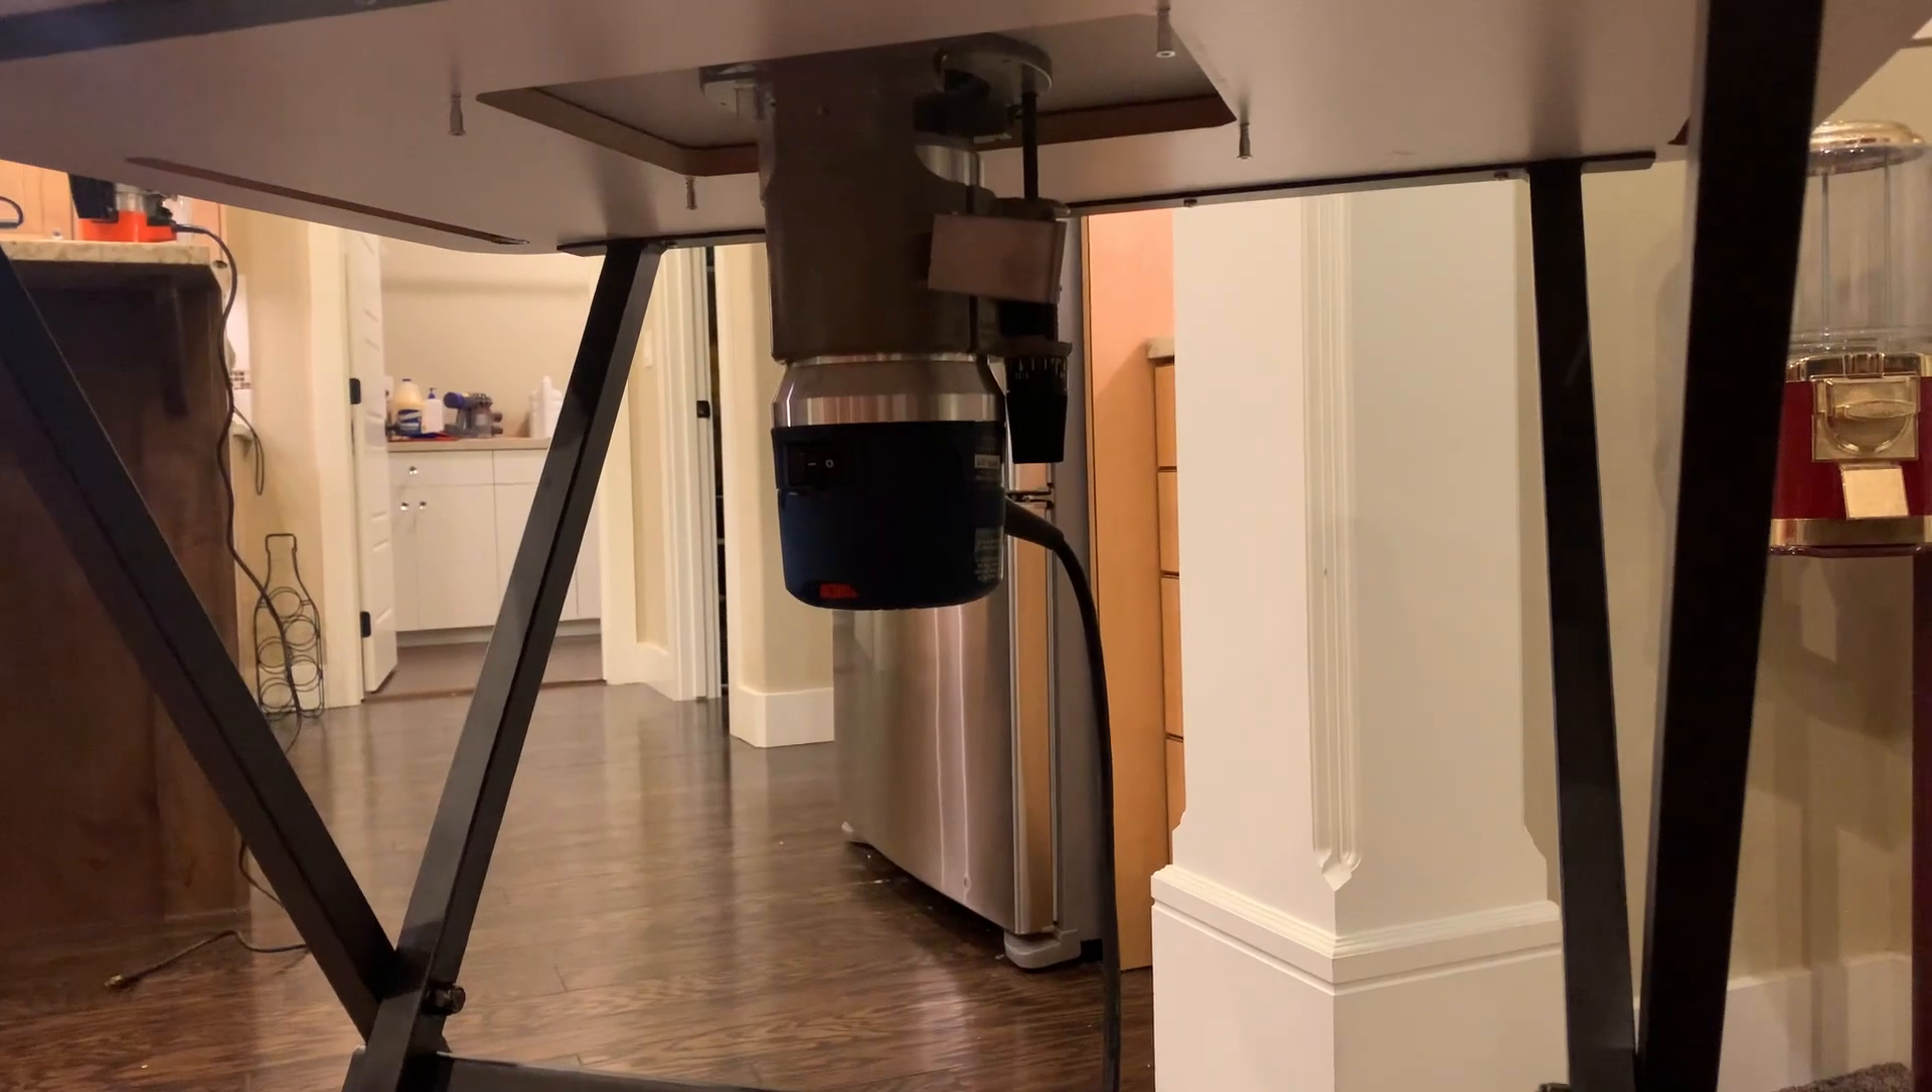So the router is mounted to the bottom. And we are all complete.